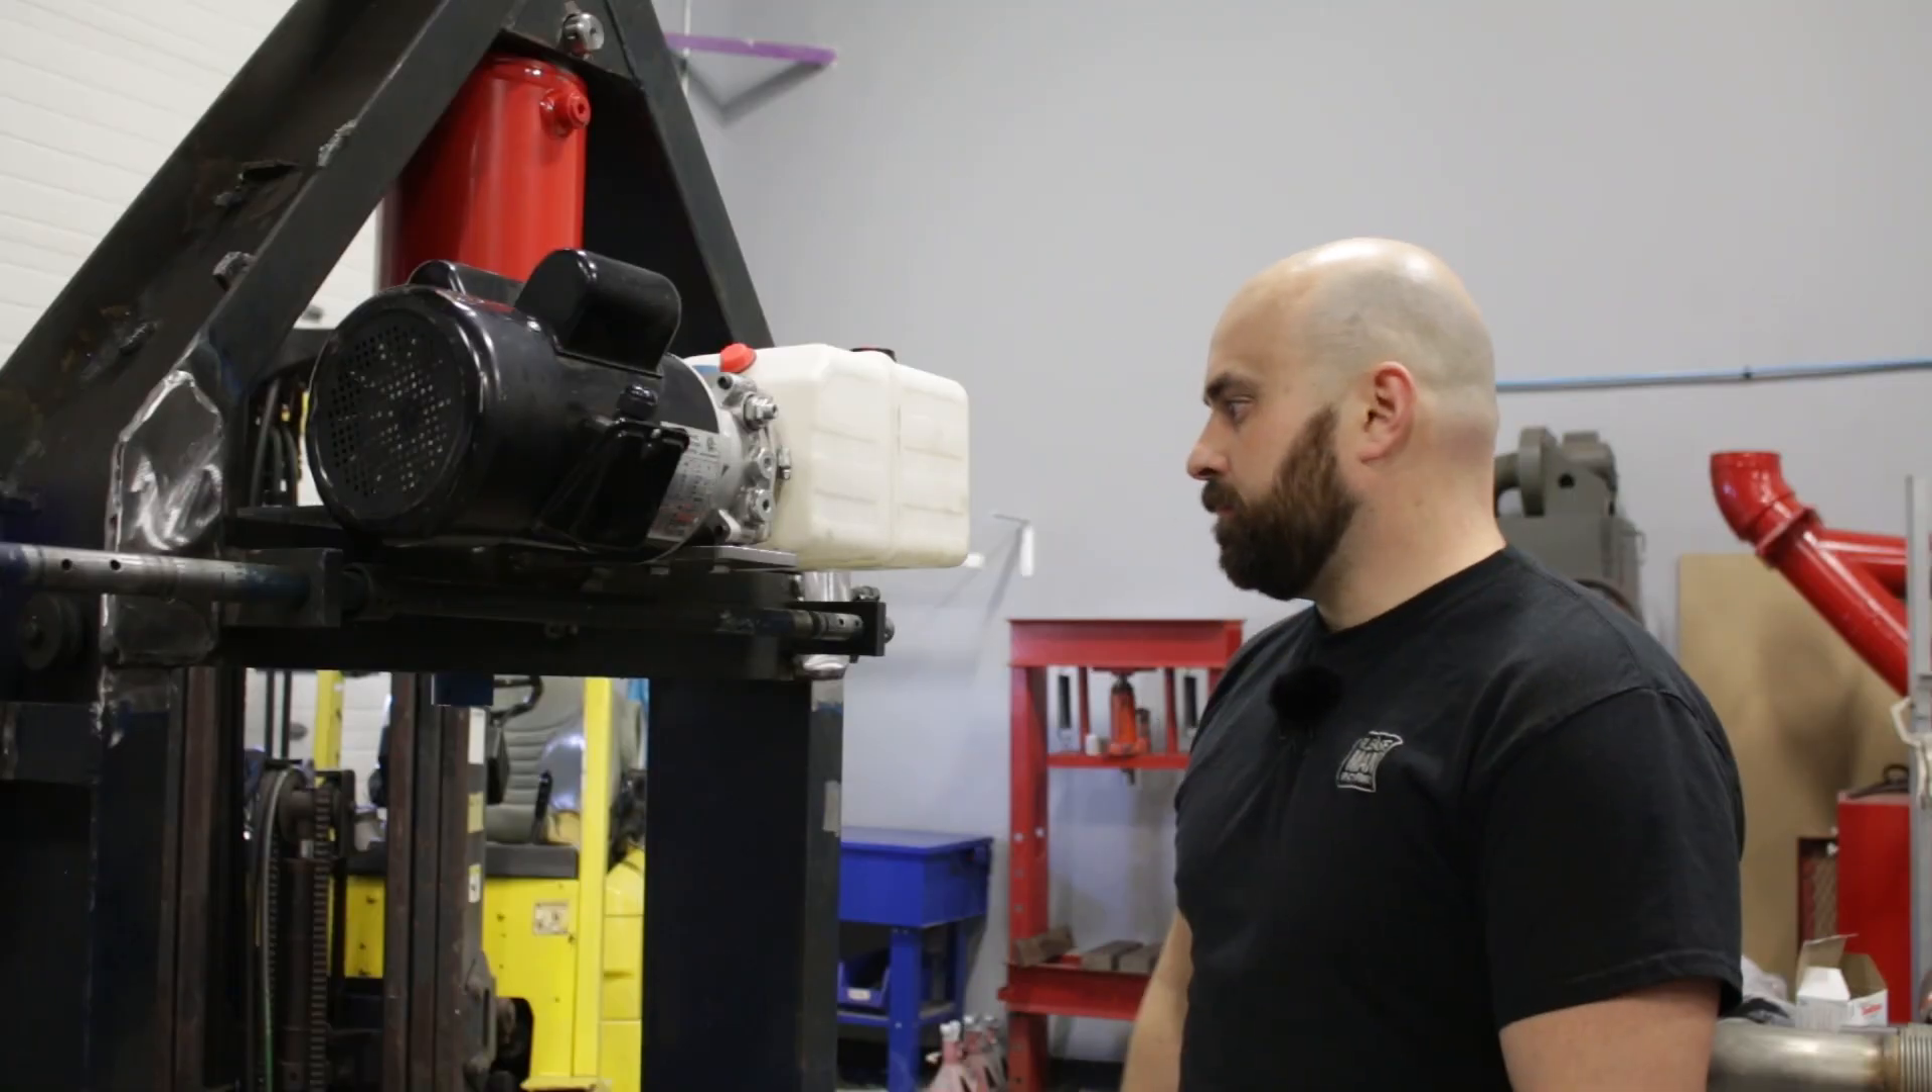With the power pack mounted, that is everything that we need to do as far as adding things and modifying the press.